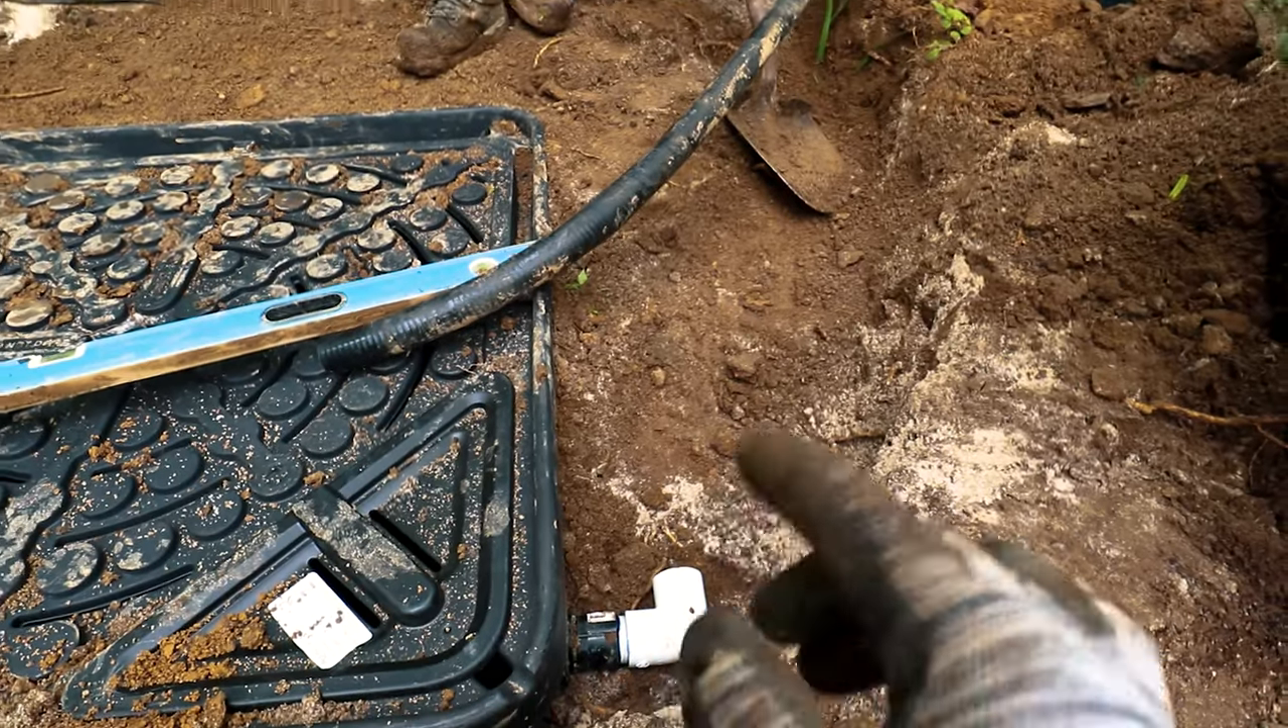I've also put in an inch and a half elbow here so we can run our plumbing straight up that way behind to where the spillway will be back there.